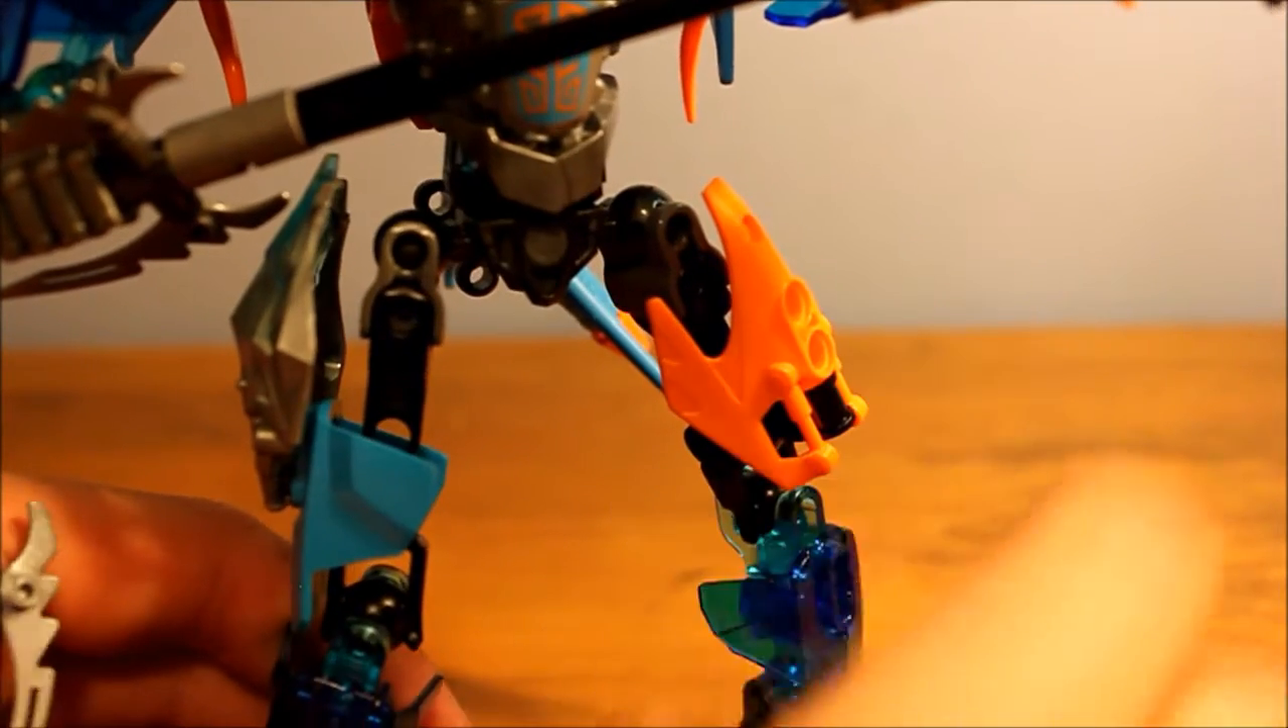I don't like how much her leg armor sticks out. It's very annoying and very gappy.